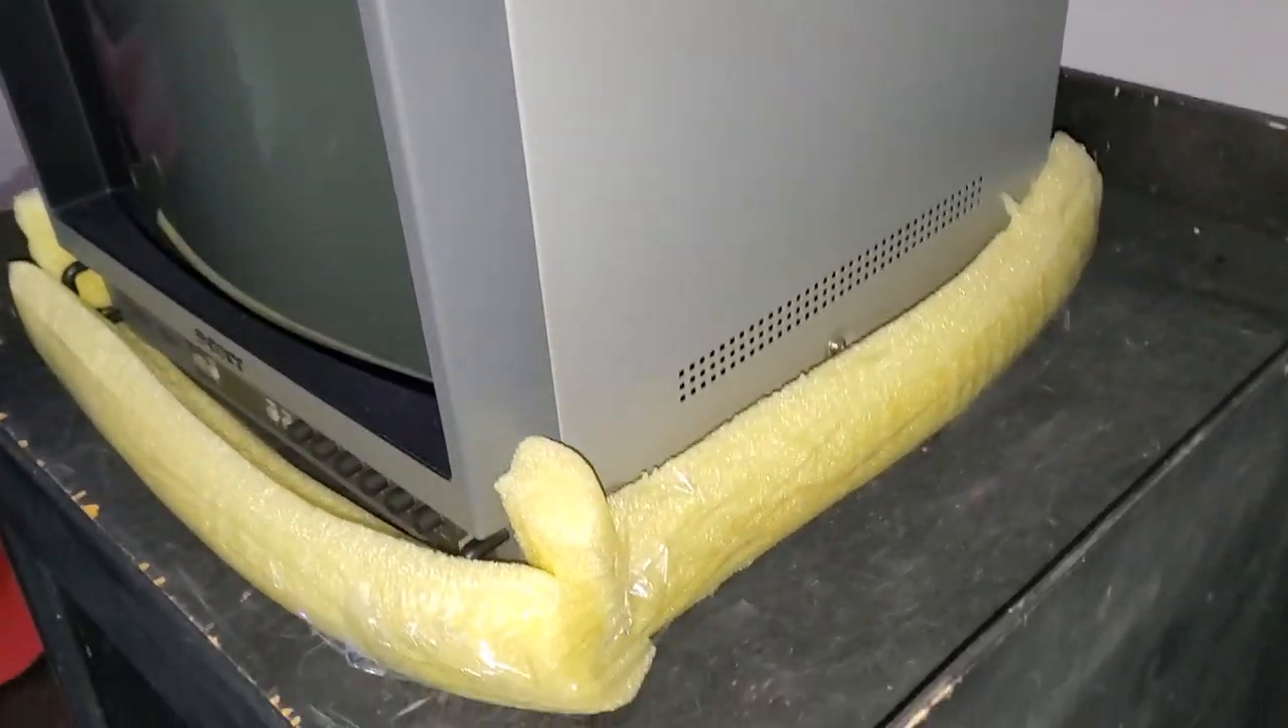The bottom ring has now been built with this yellow pool noodle.